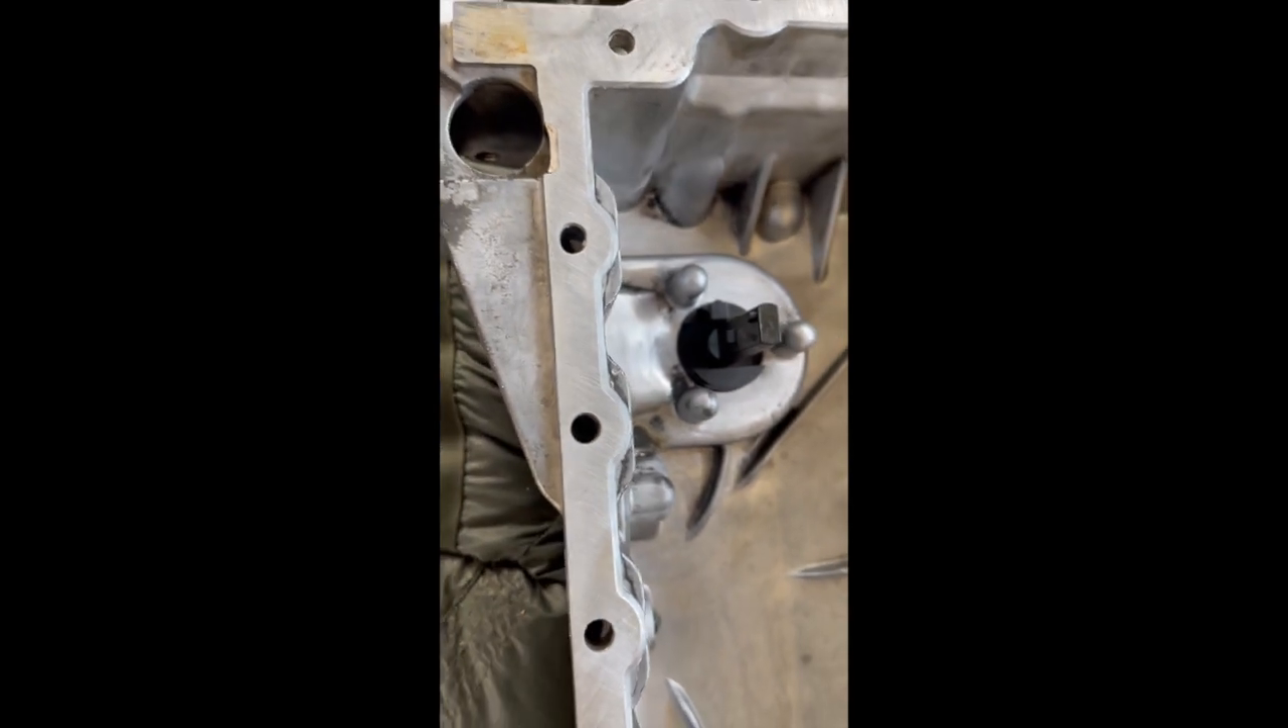We have the sensor drilled and tapped and bolted in and now we are ready to put some glue on this and we'll get it bolted onto the engine and that will make the engine like 99 % complete.